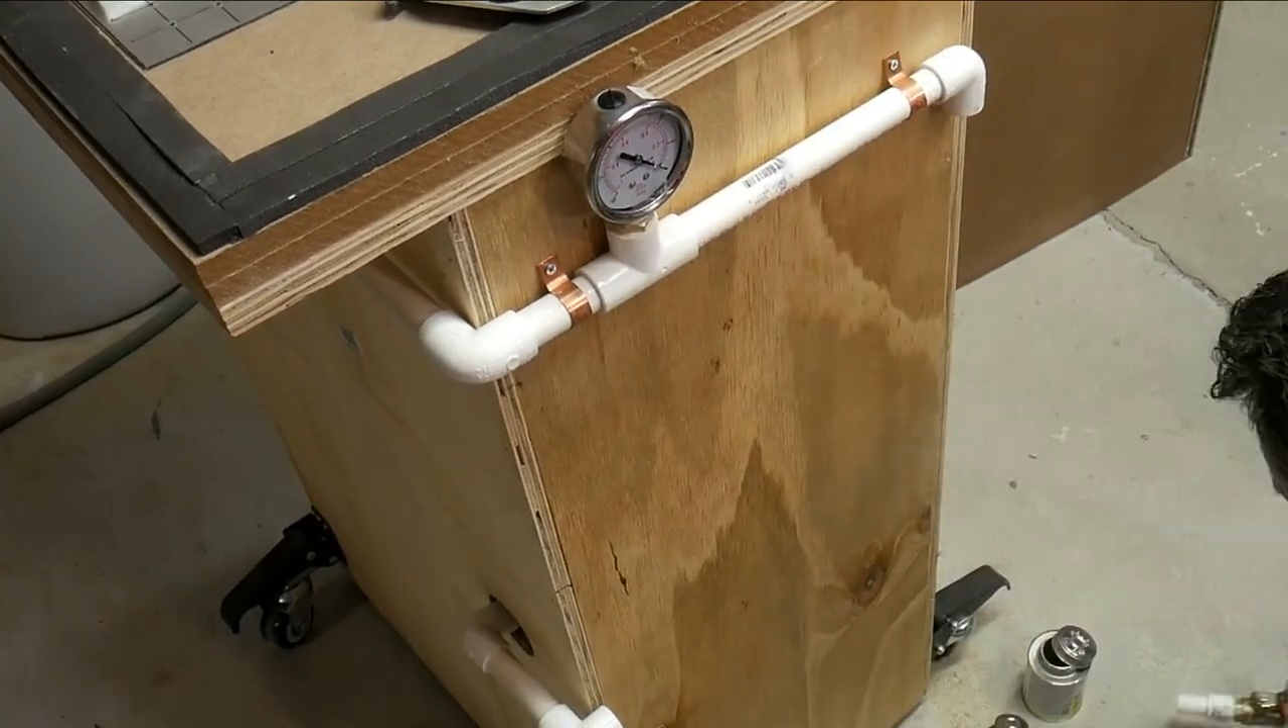I ended up finding these little copper, um, clamps are there for copper pipe, I think three quarter inch pipe, but they go around this half inch PVC, uh, almost perfectly.